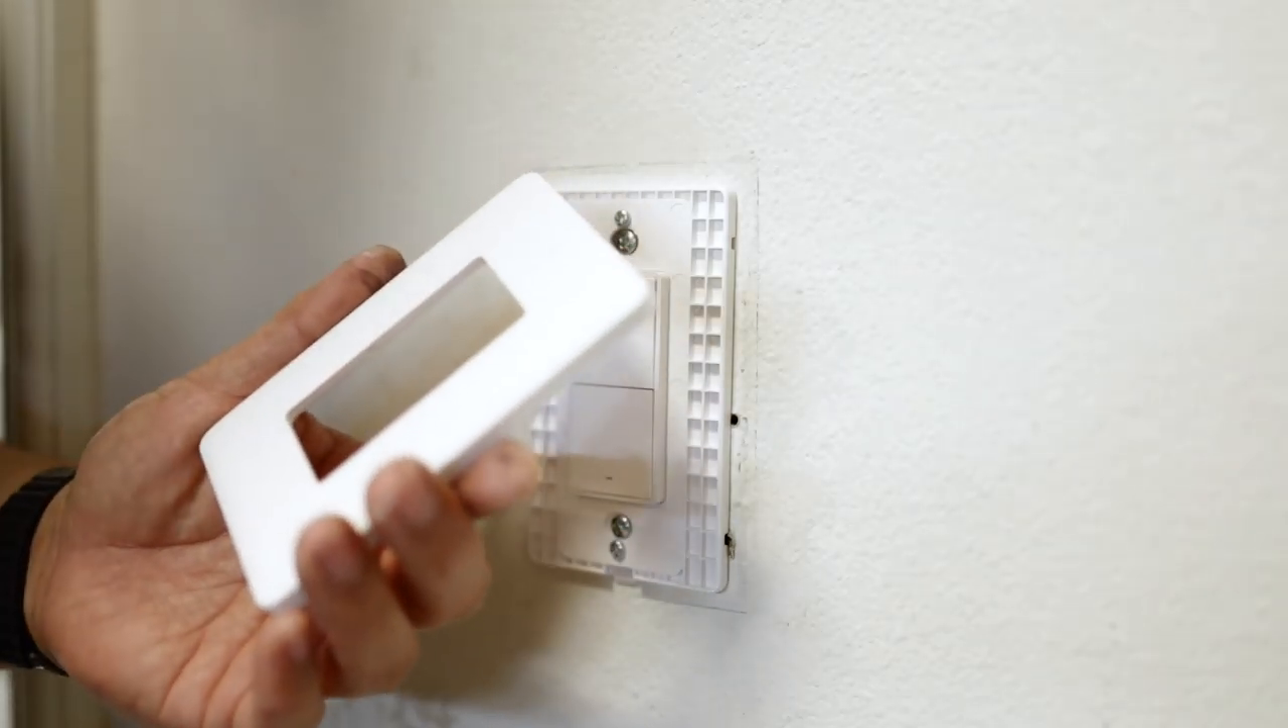And lastly, all we need to do is pop the front face plate on there.